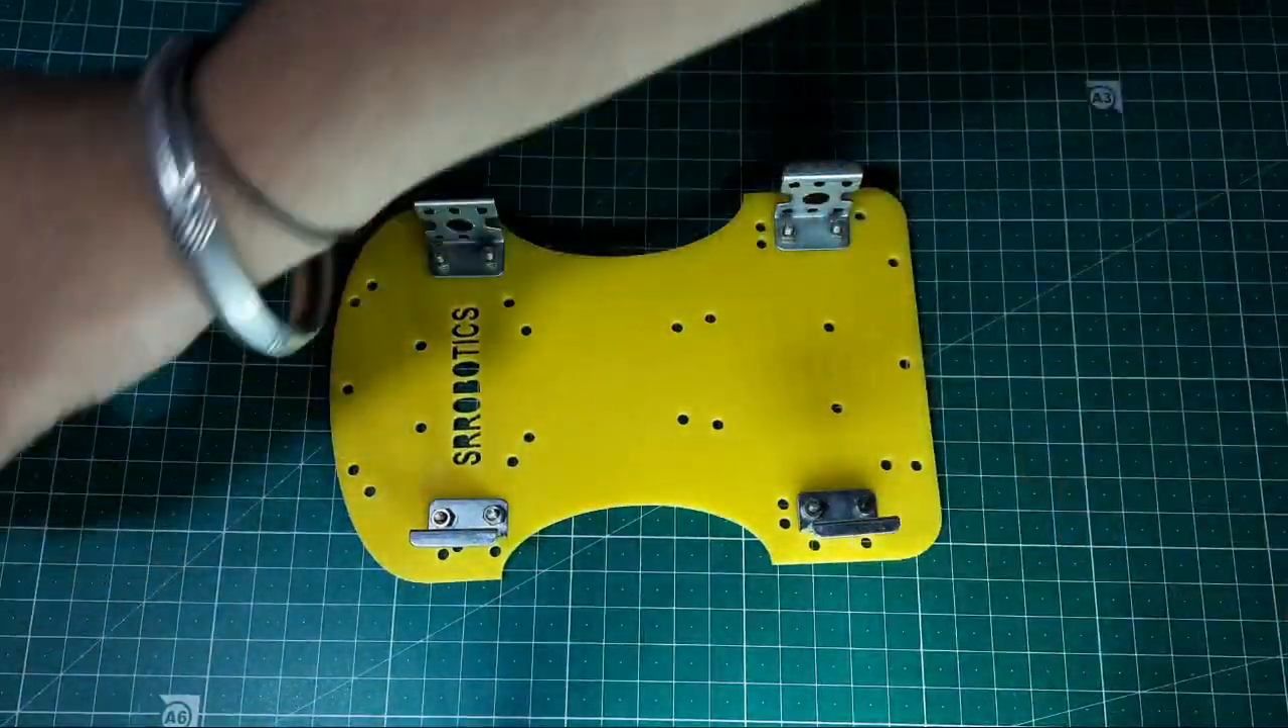यहां पर मैंने चारो कलम्प को फिक्स कर लिया है।